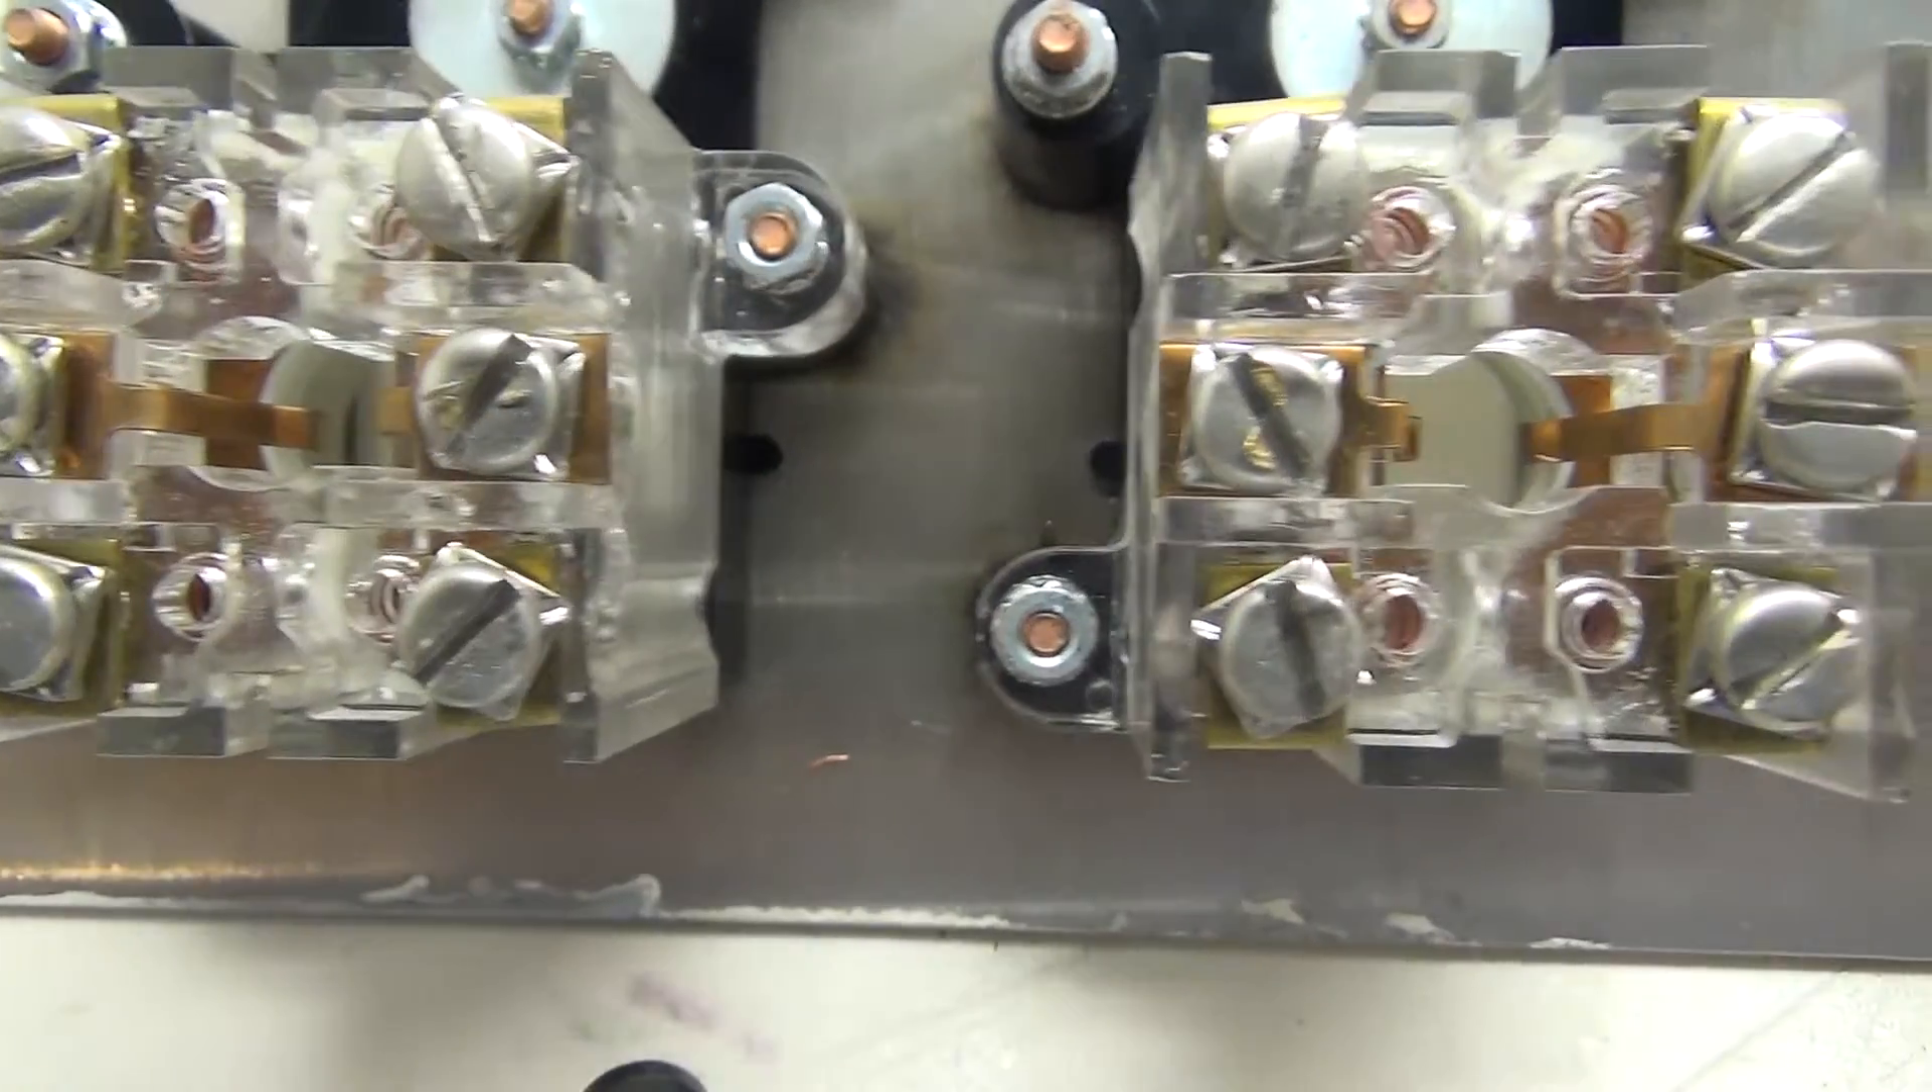Okay, so we've removed all the wires out of the buttons.